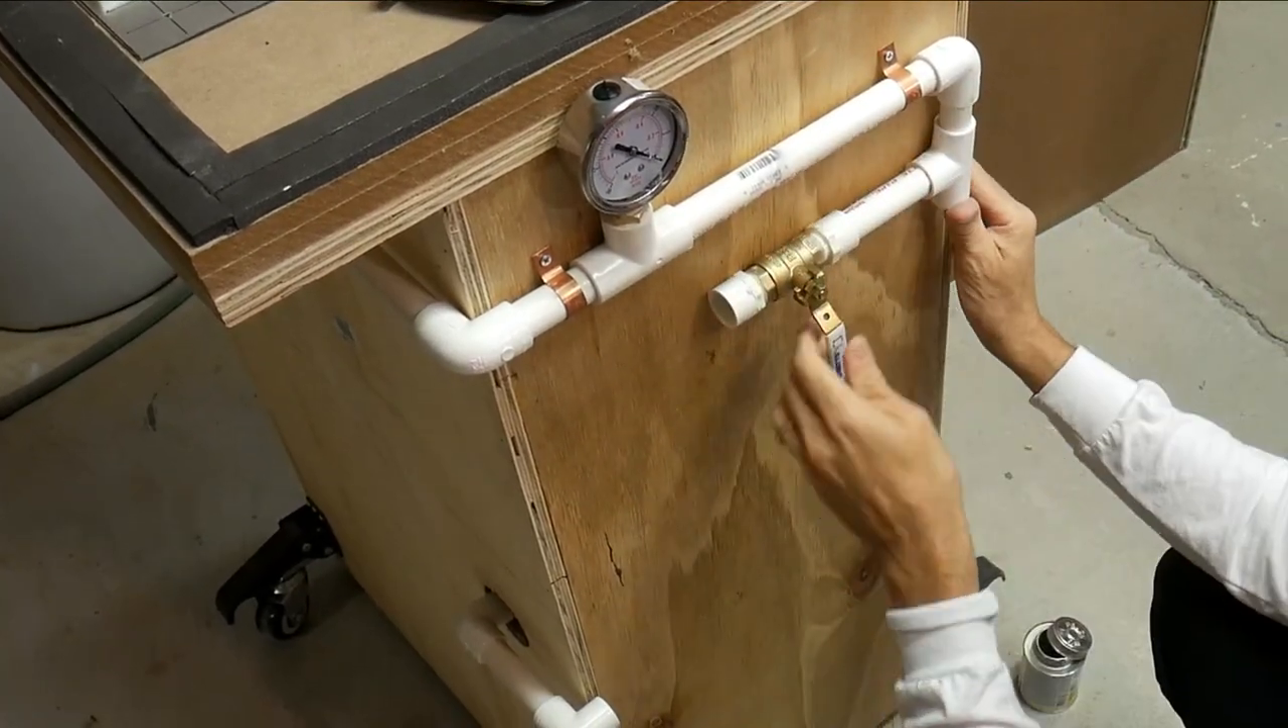I ended up finding these little copper, um, clamps are there for copper pipe, I think three quarter inch pipe, but they go around this half inch PVC, uh, almost perfectly.